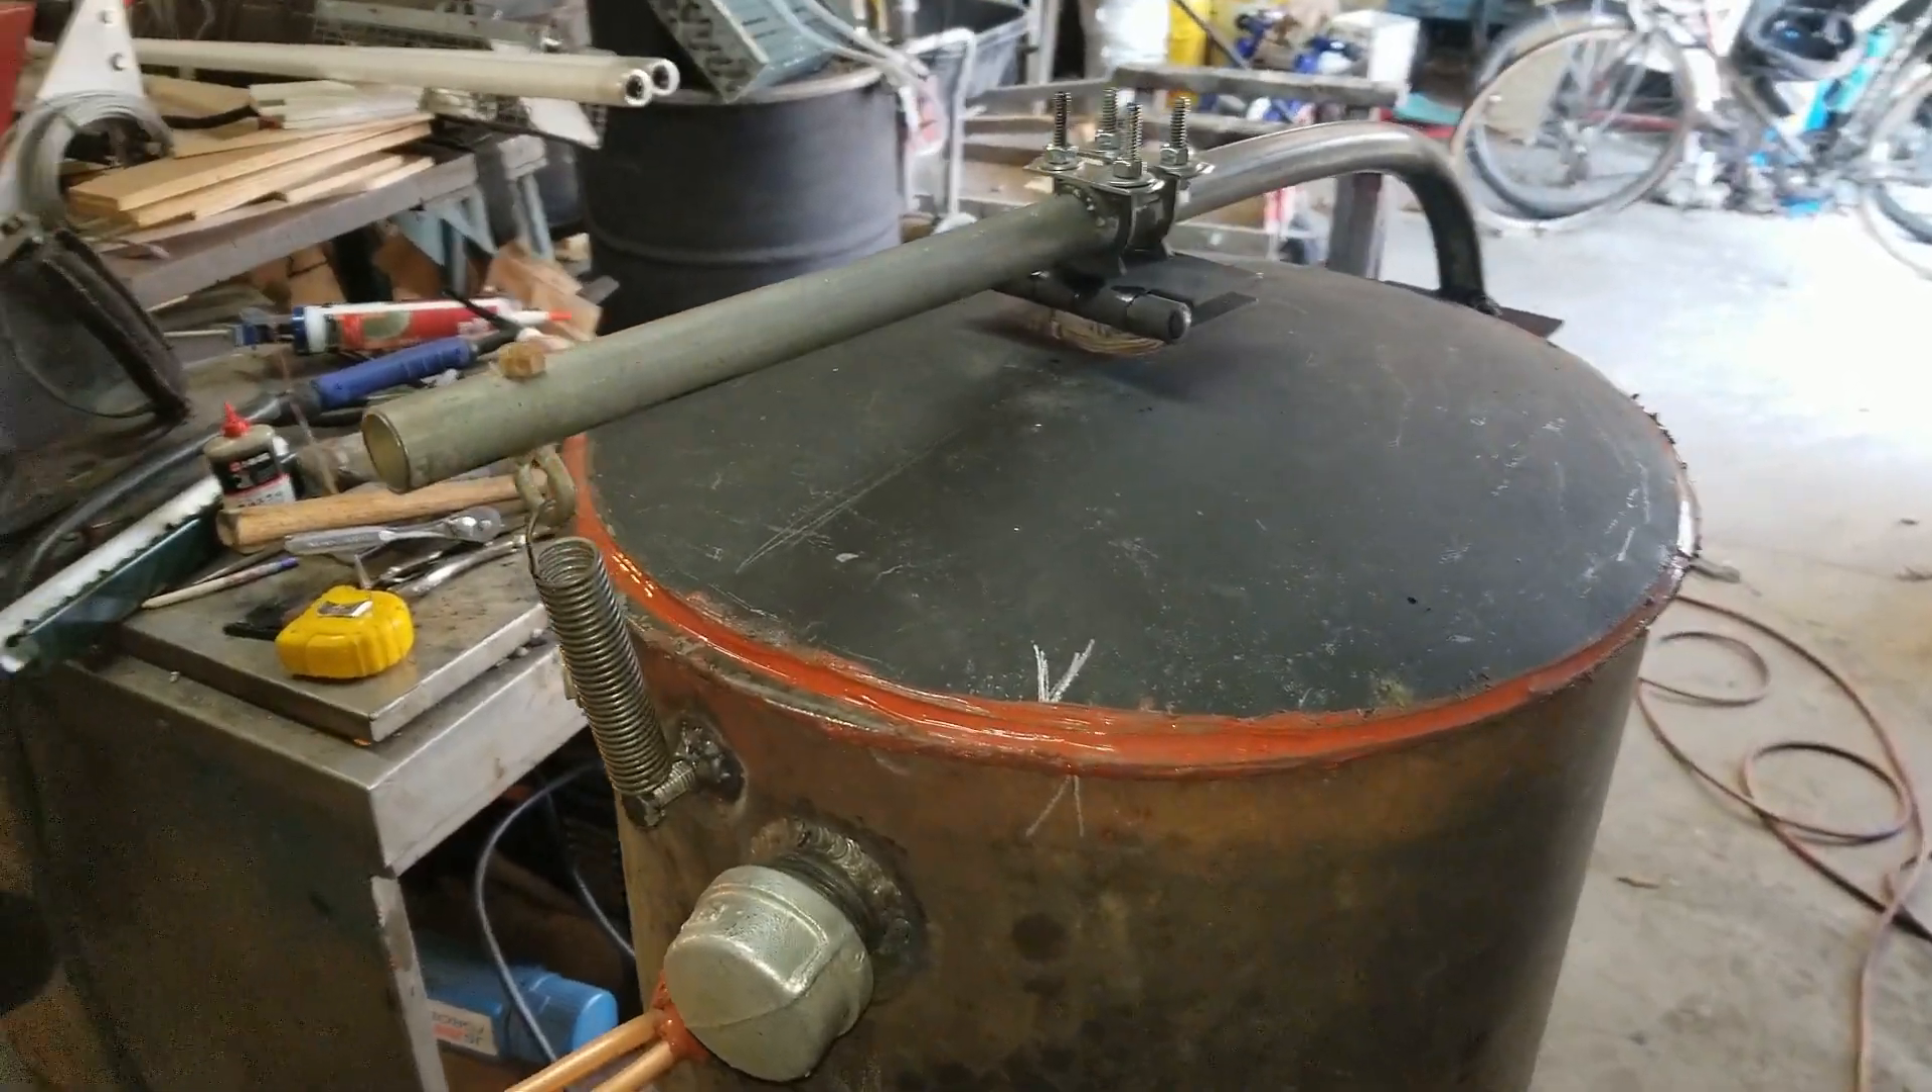So, we have hinged and sprung the puff lid.